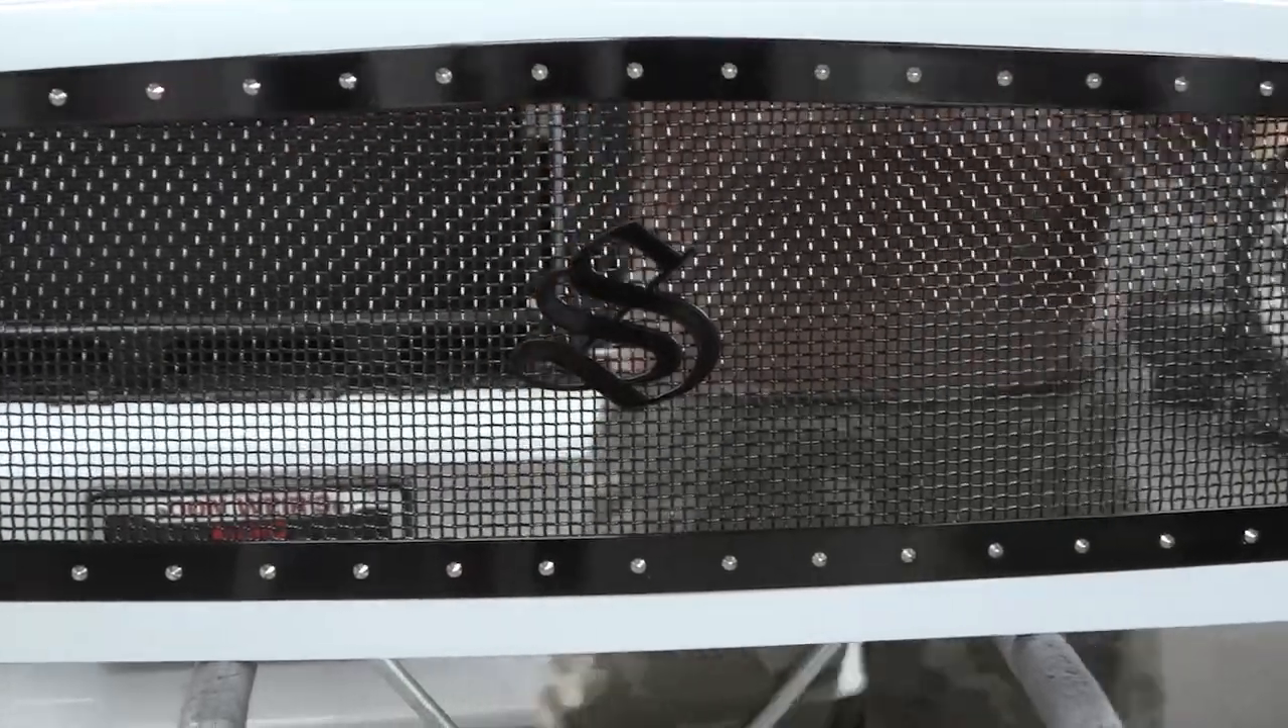Alright, now that that's all tightened up, grill shell is put together and done. This is what we got.